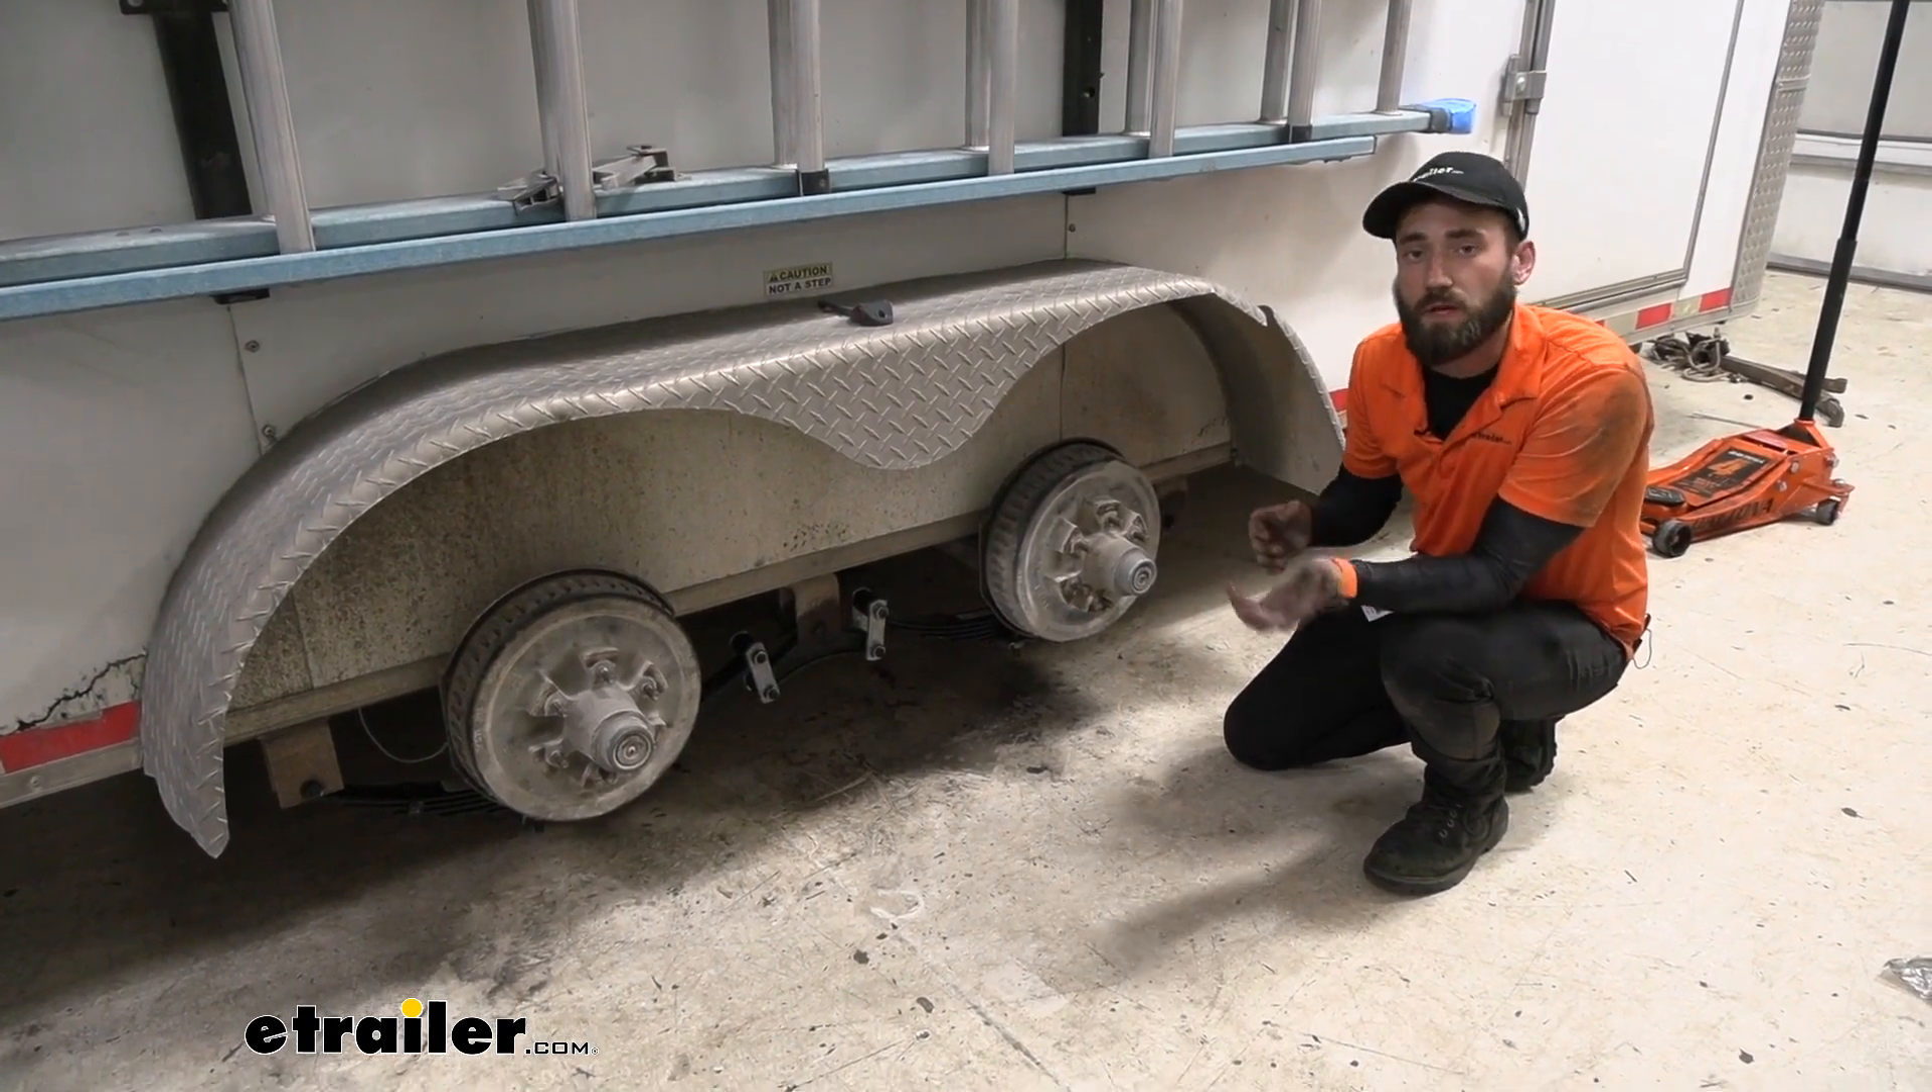Now that we have both sides complete, all we have left to do is throw on our wheels, put our lug nuts on, and then torque those down as well.